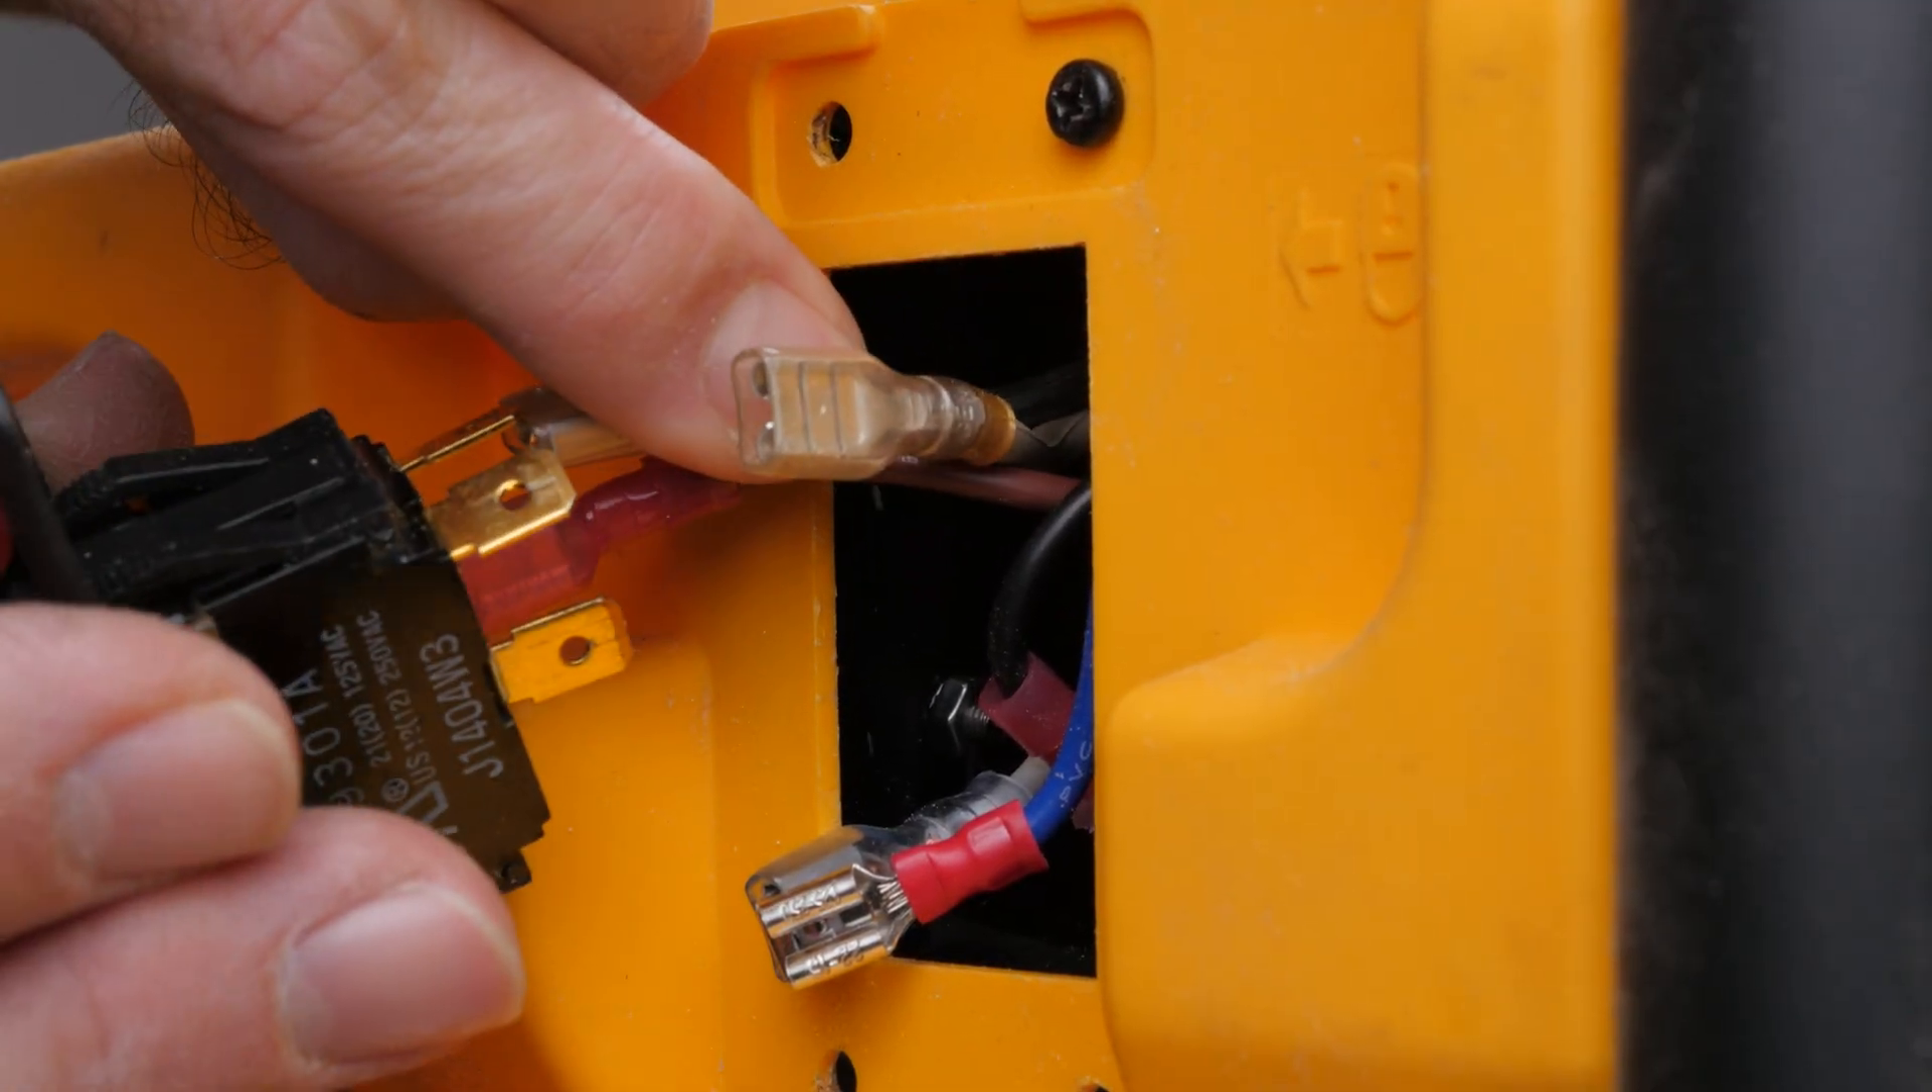This part gets a bit tight and fiddly so to give myself a third hand I temporarily installed the mounting screw to keep the box in place while making the connections.